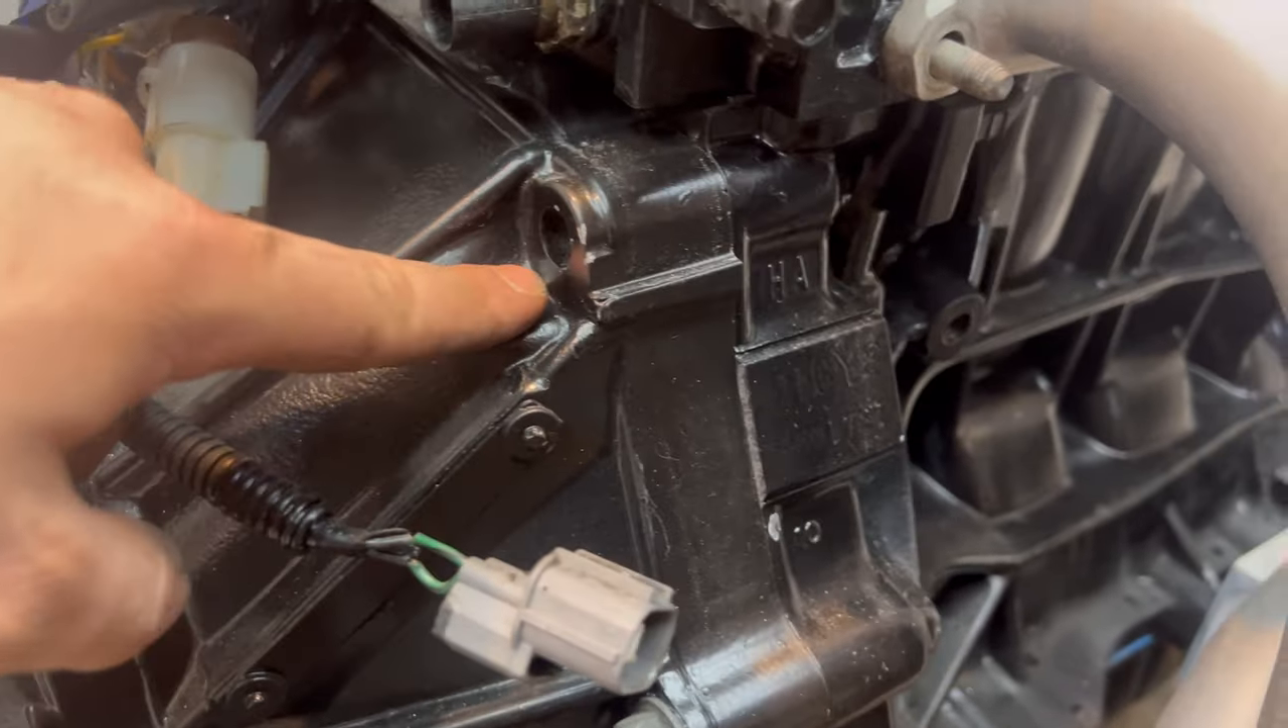Oh look i'm missing a transmission bolt.